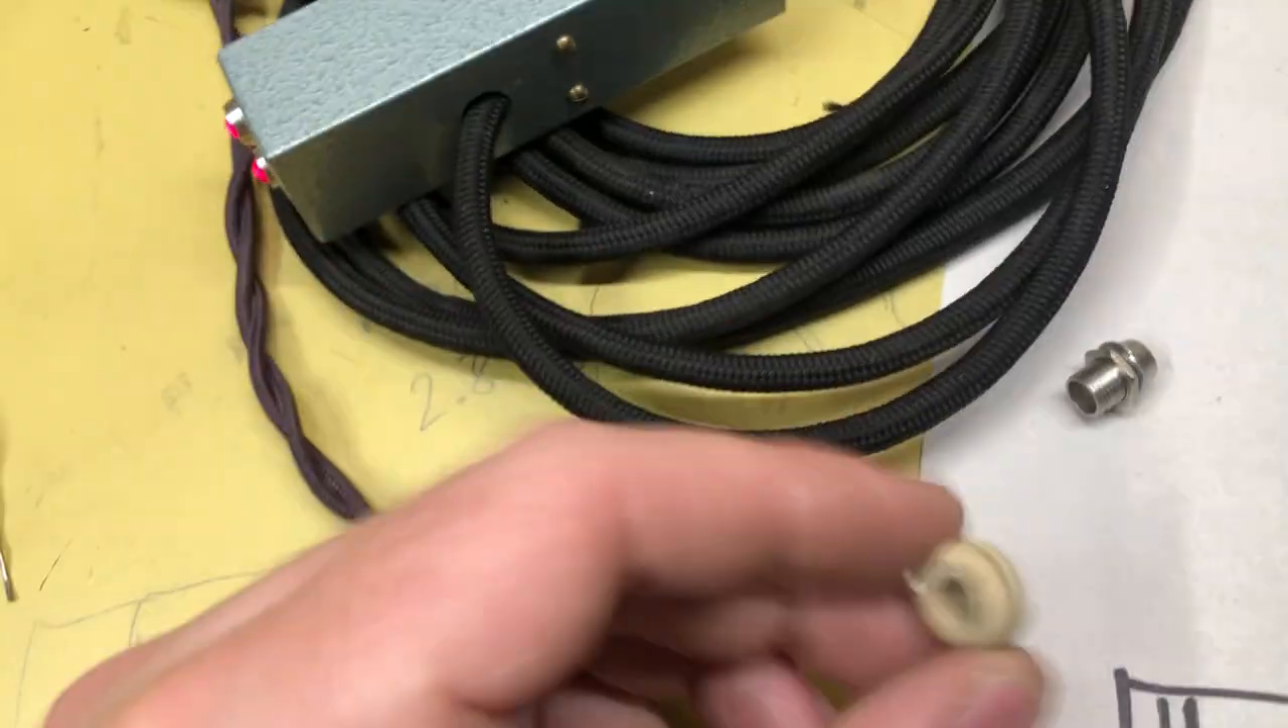I just noticed now though, I just noticed, I forgot the grommet that's supposed to go in there.